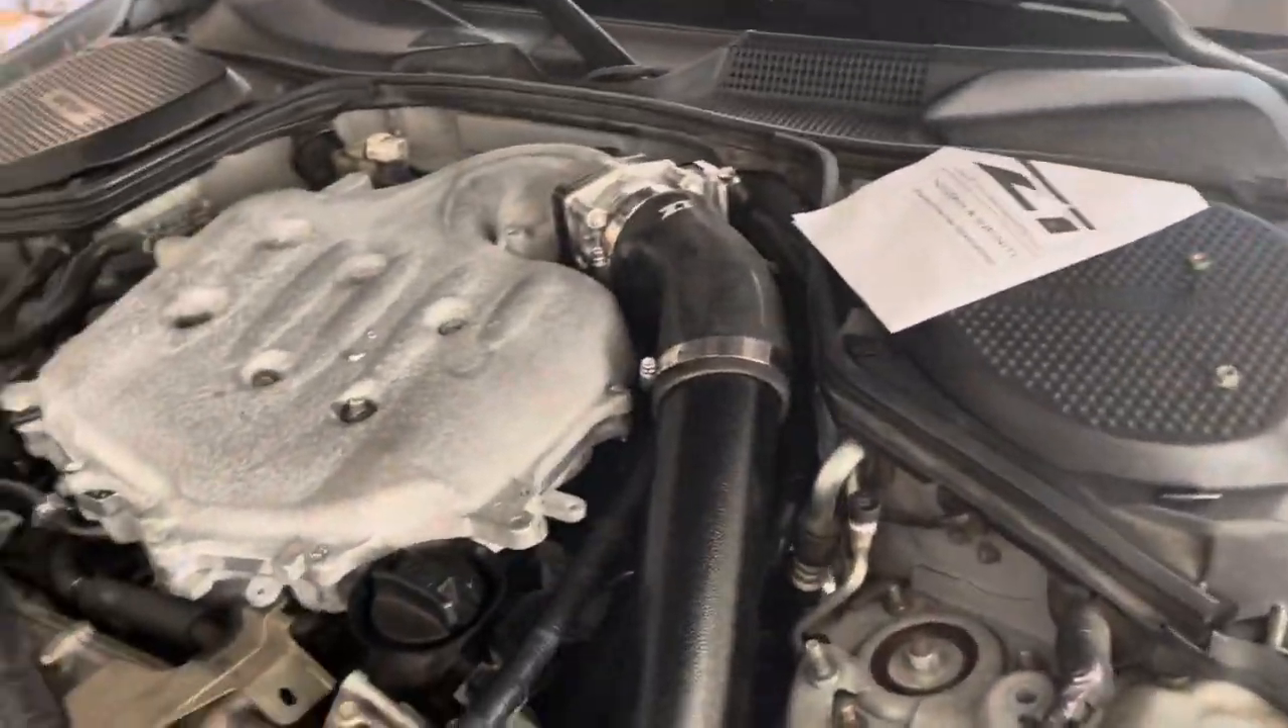And as you can see, I already hooked up the new intake from the Z1.